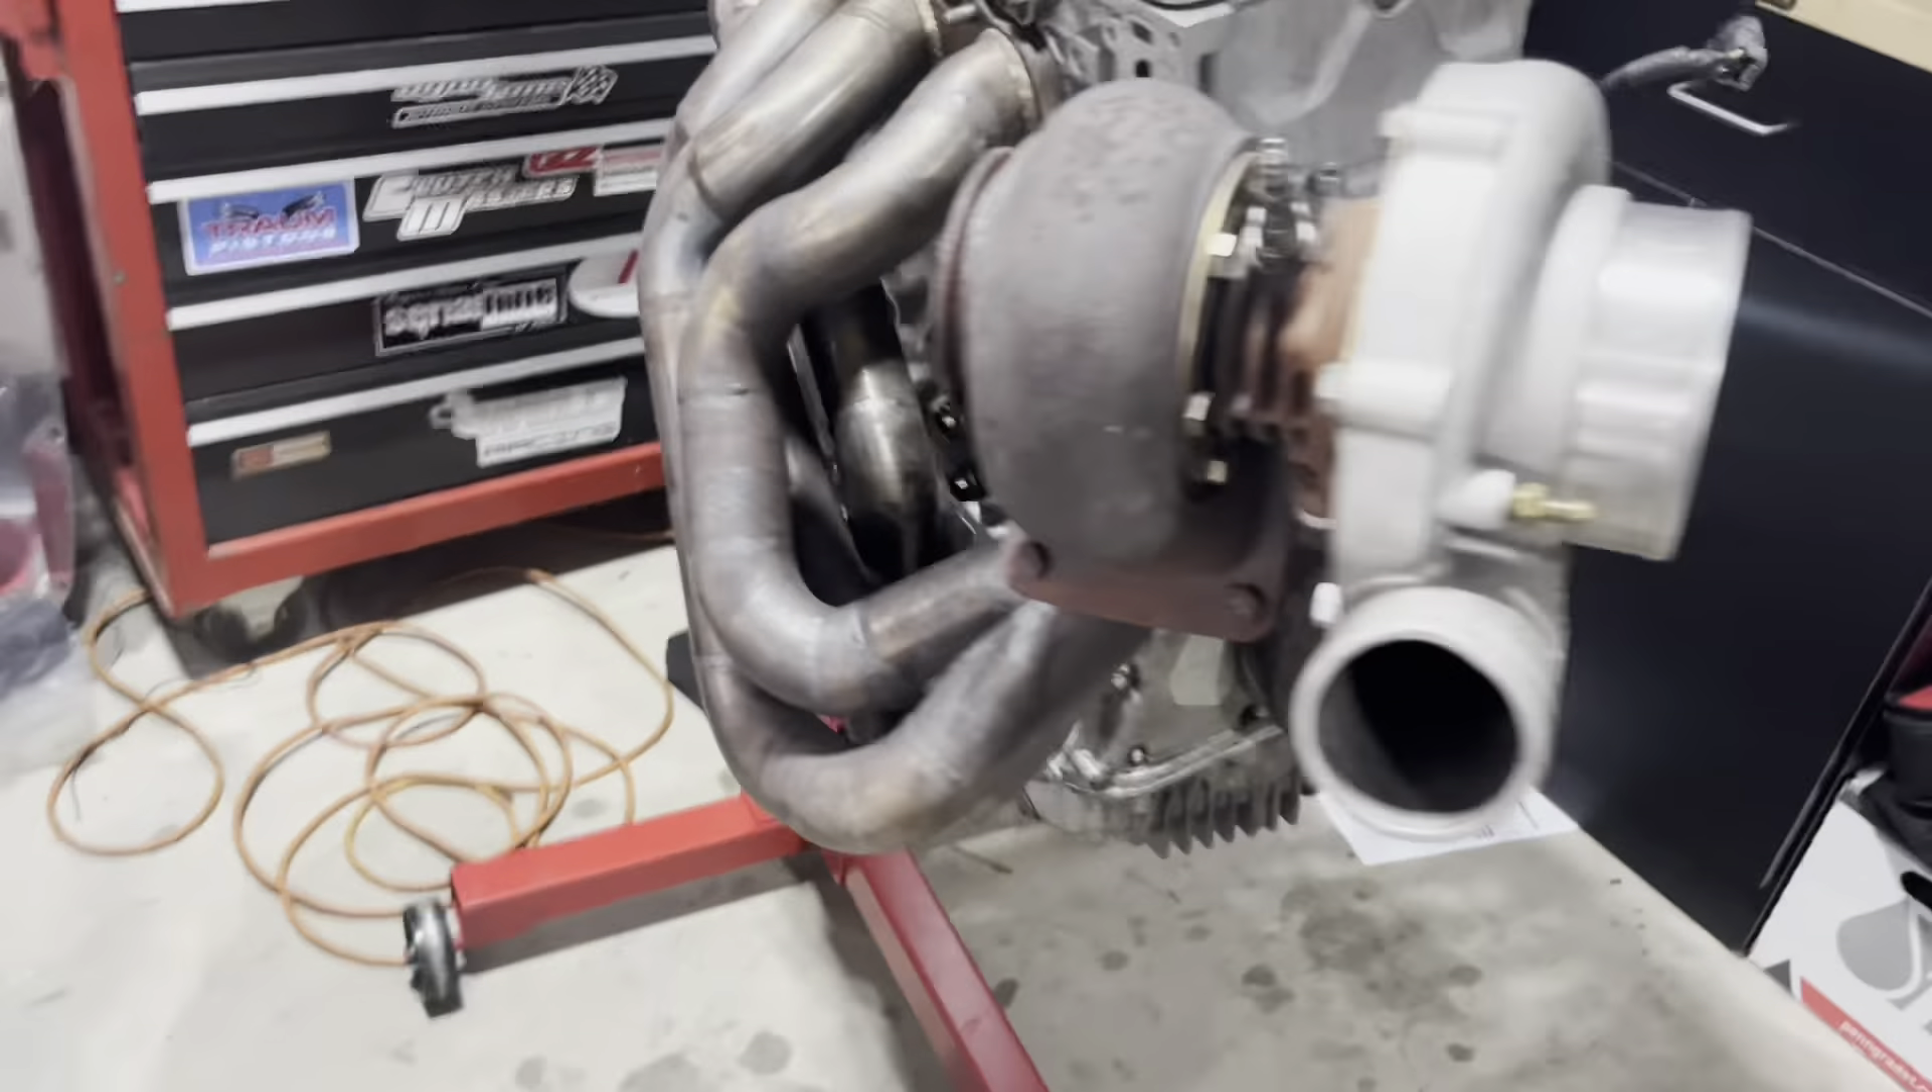Went ahead and put the turbo on there real quick so you guys can see the turbo kit set up.